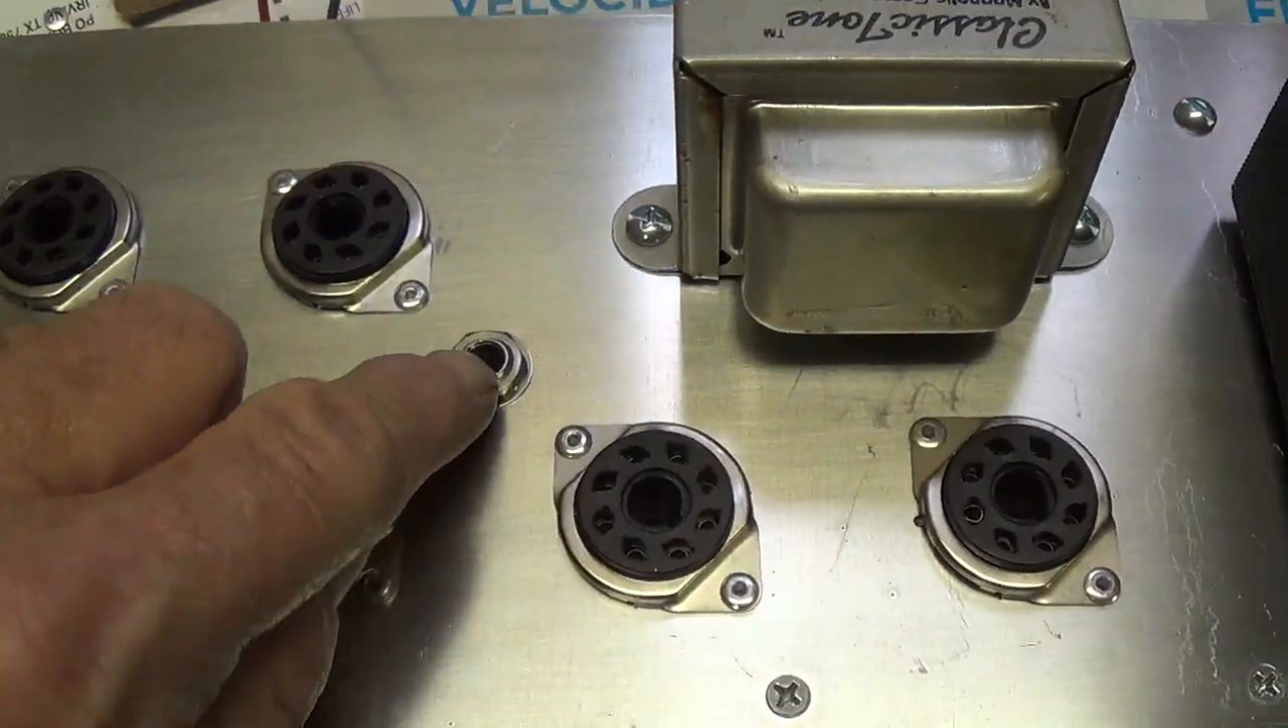Well, it looks like the chassis is completely assembled. The tube sockets have been riveted in place.